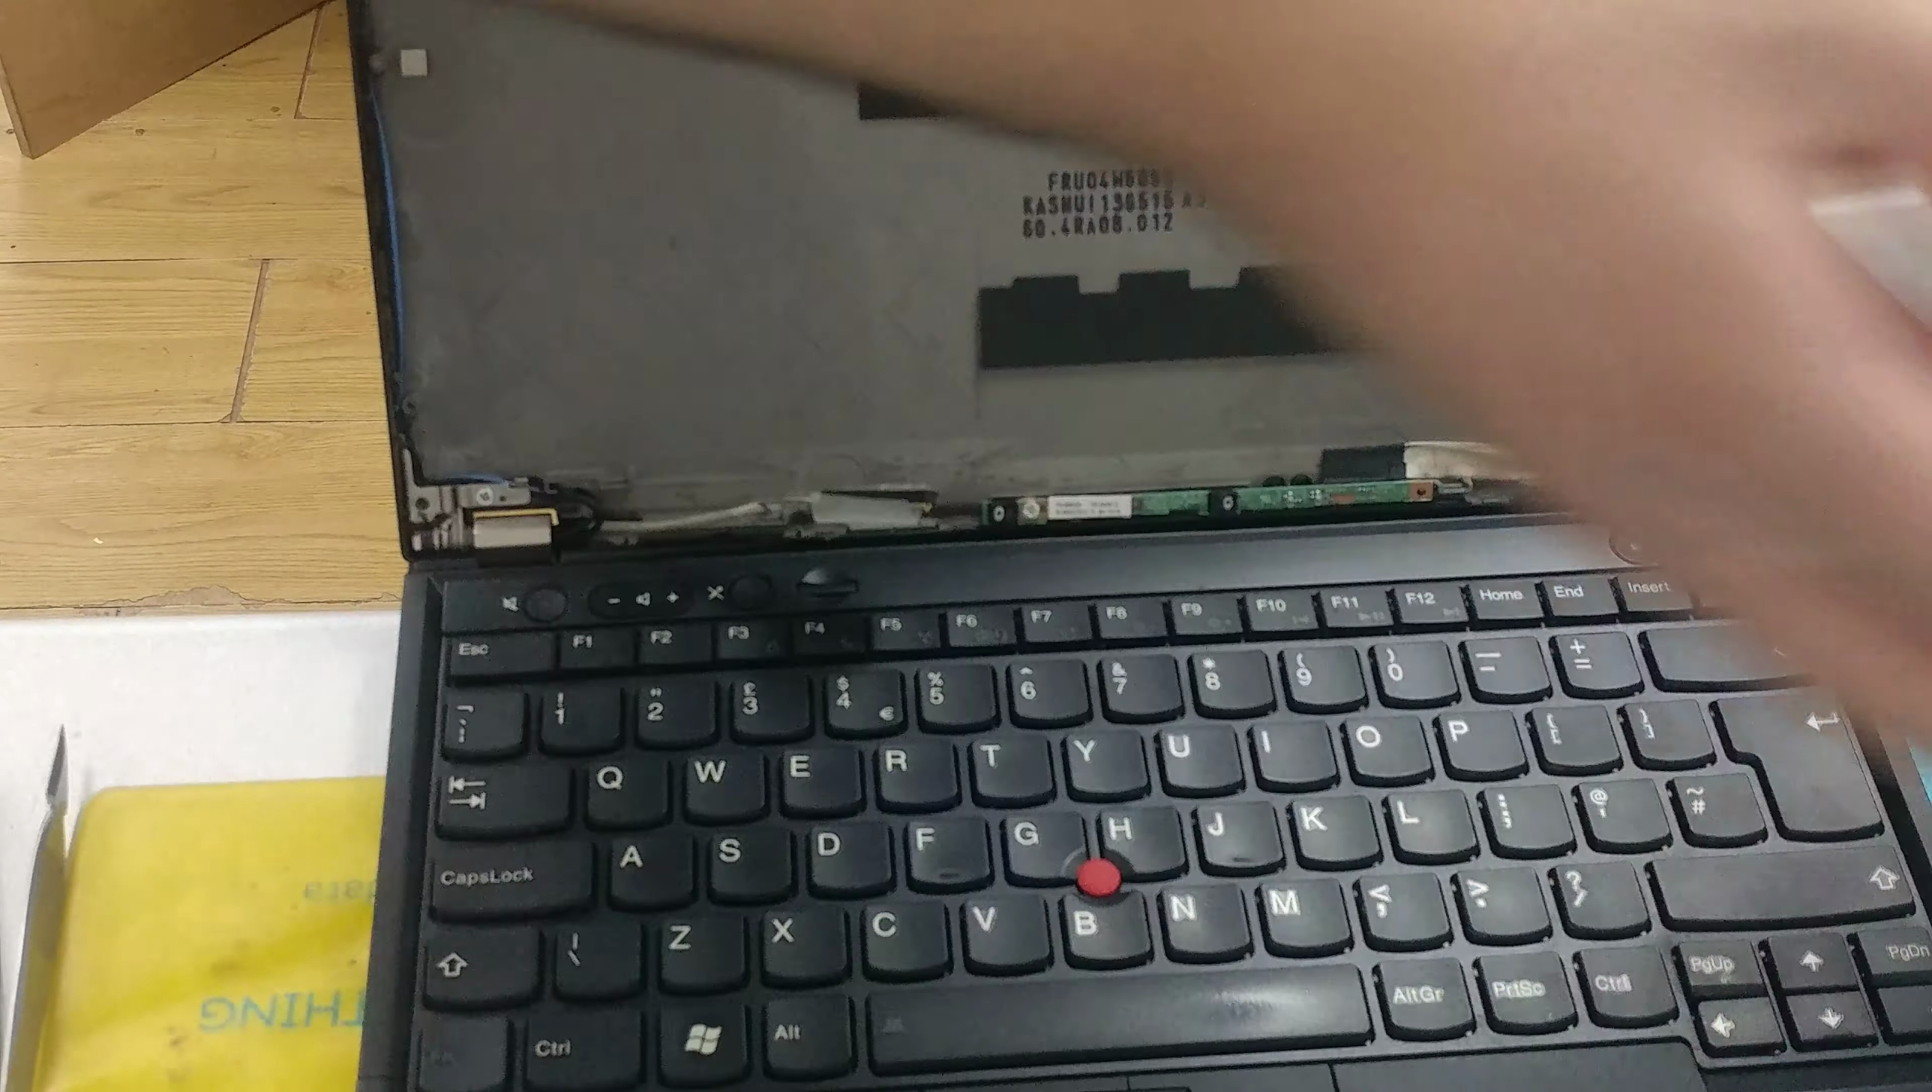And there you go Screen's completely out.